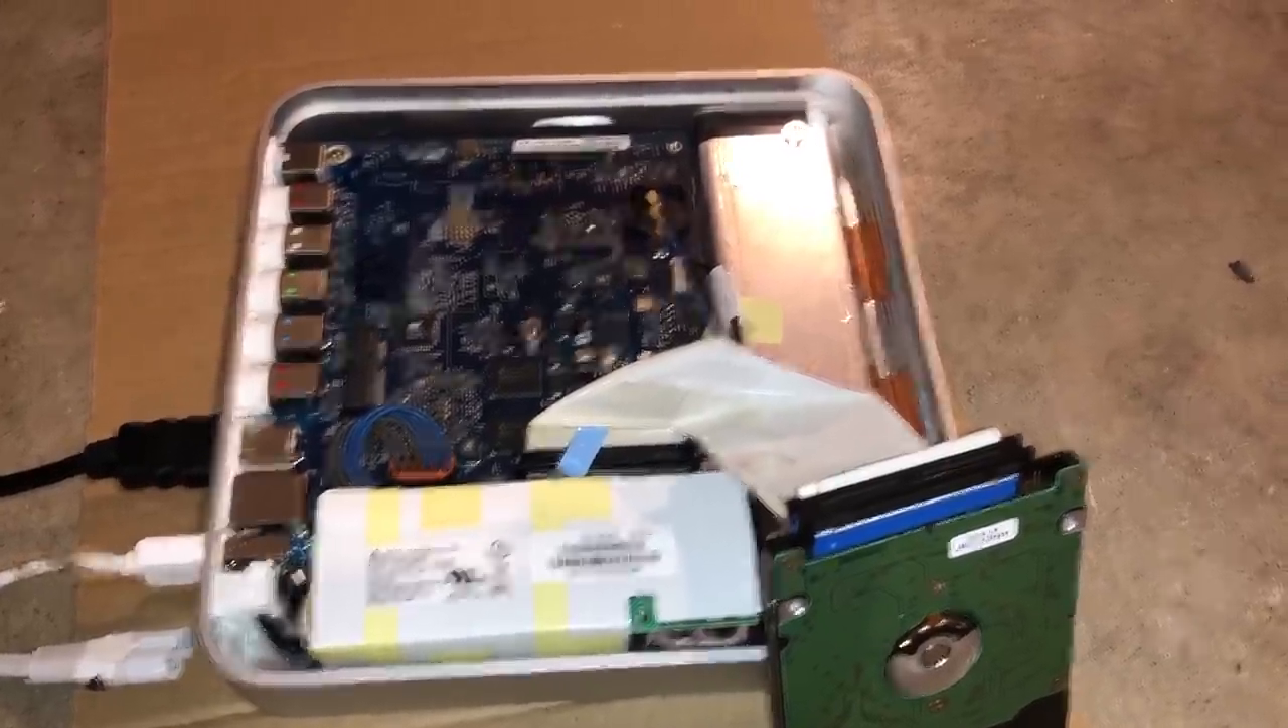Alright, so as you can see here, I've gotten the logic board reinstalled into the Apple TV chassis here.